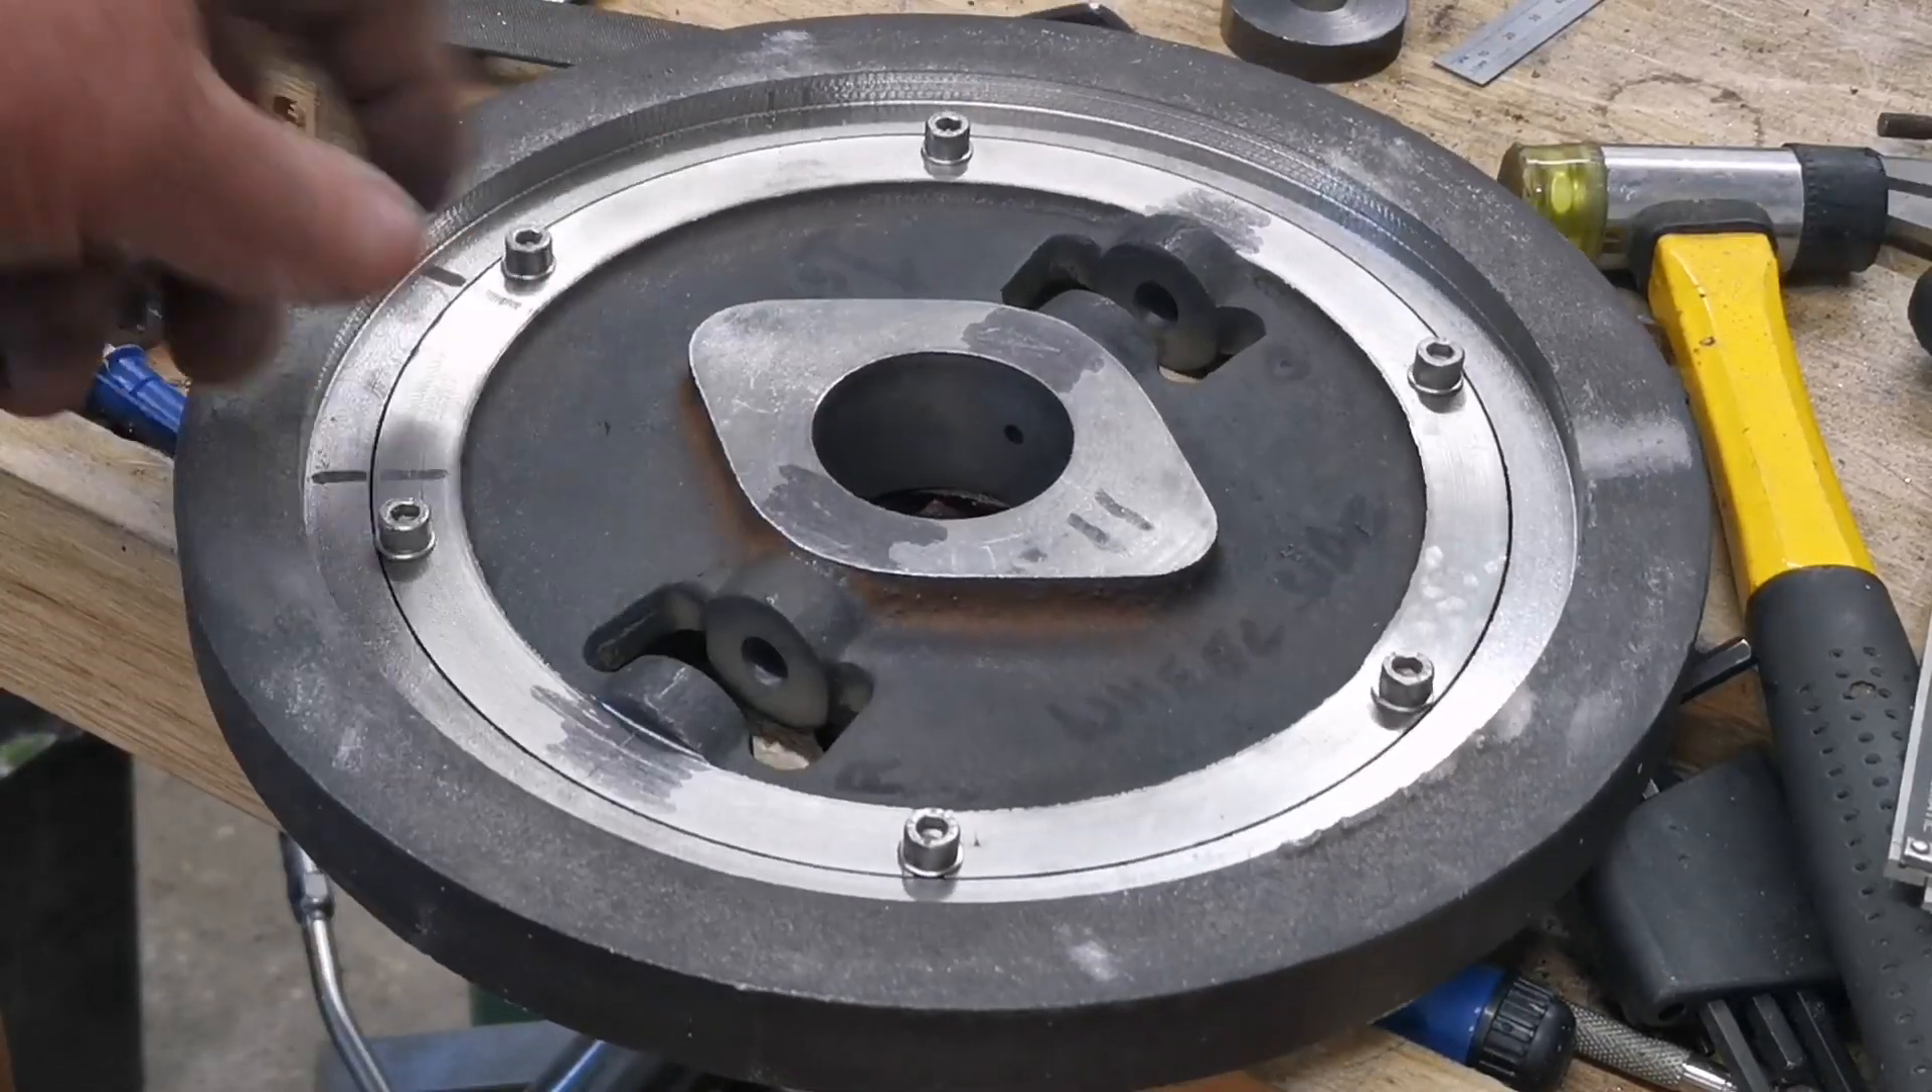Right this is the main drive part the center and the ring together ready to go back on the arbor.